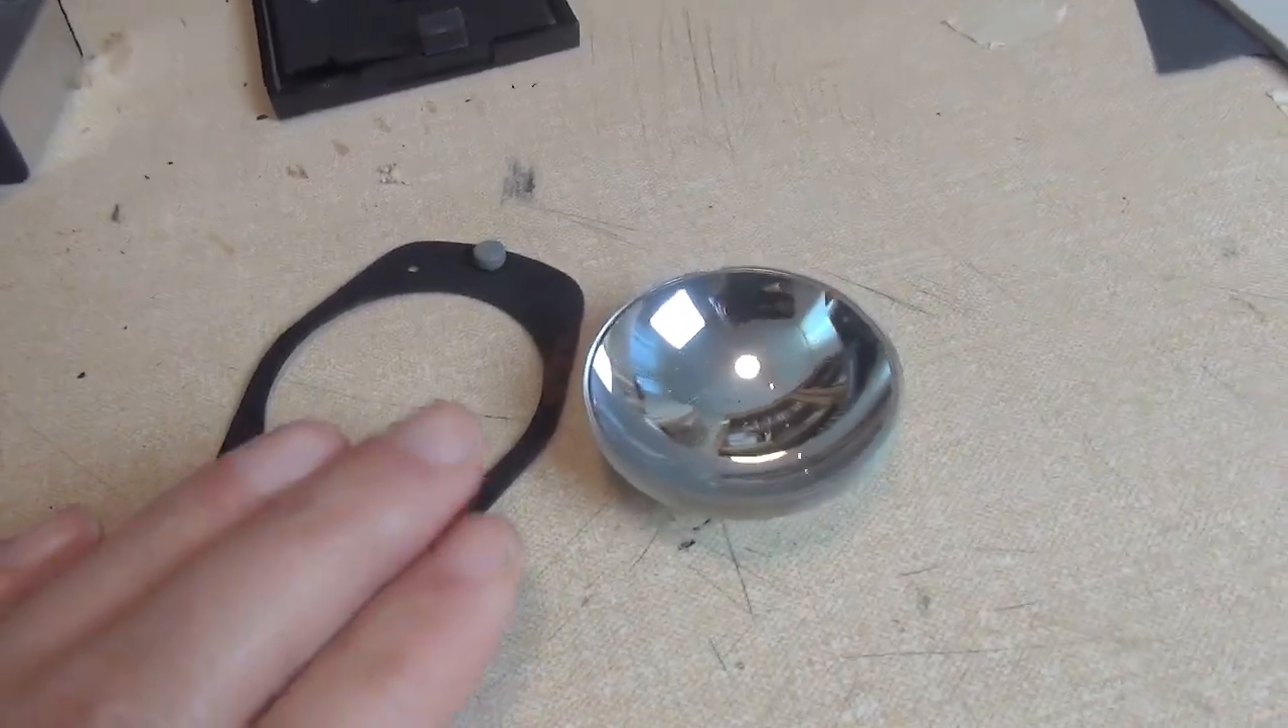I've removed the reflector and that was its mount because that's not needed.